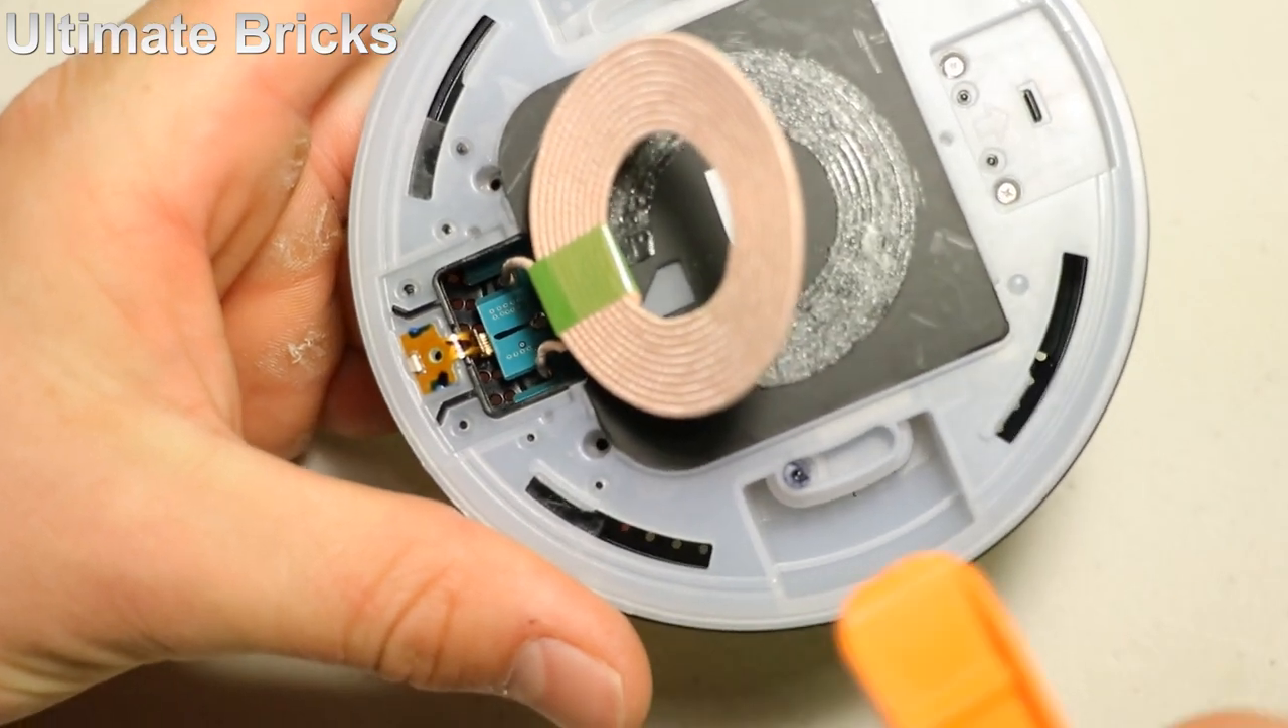All right, I was able to successfully get the wireless charging coil off of this plastic piece that is sitting there.